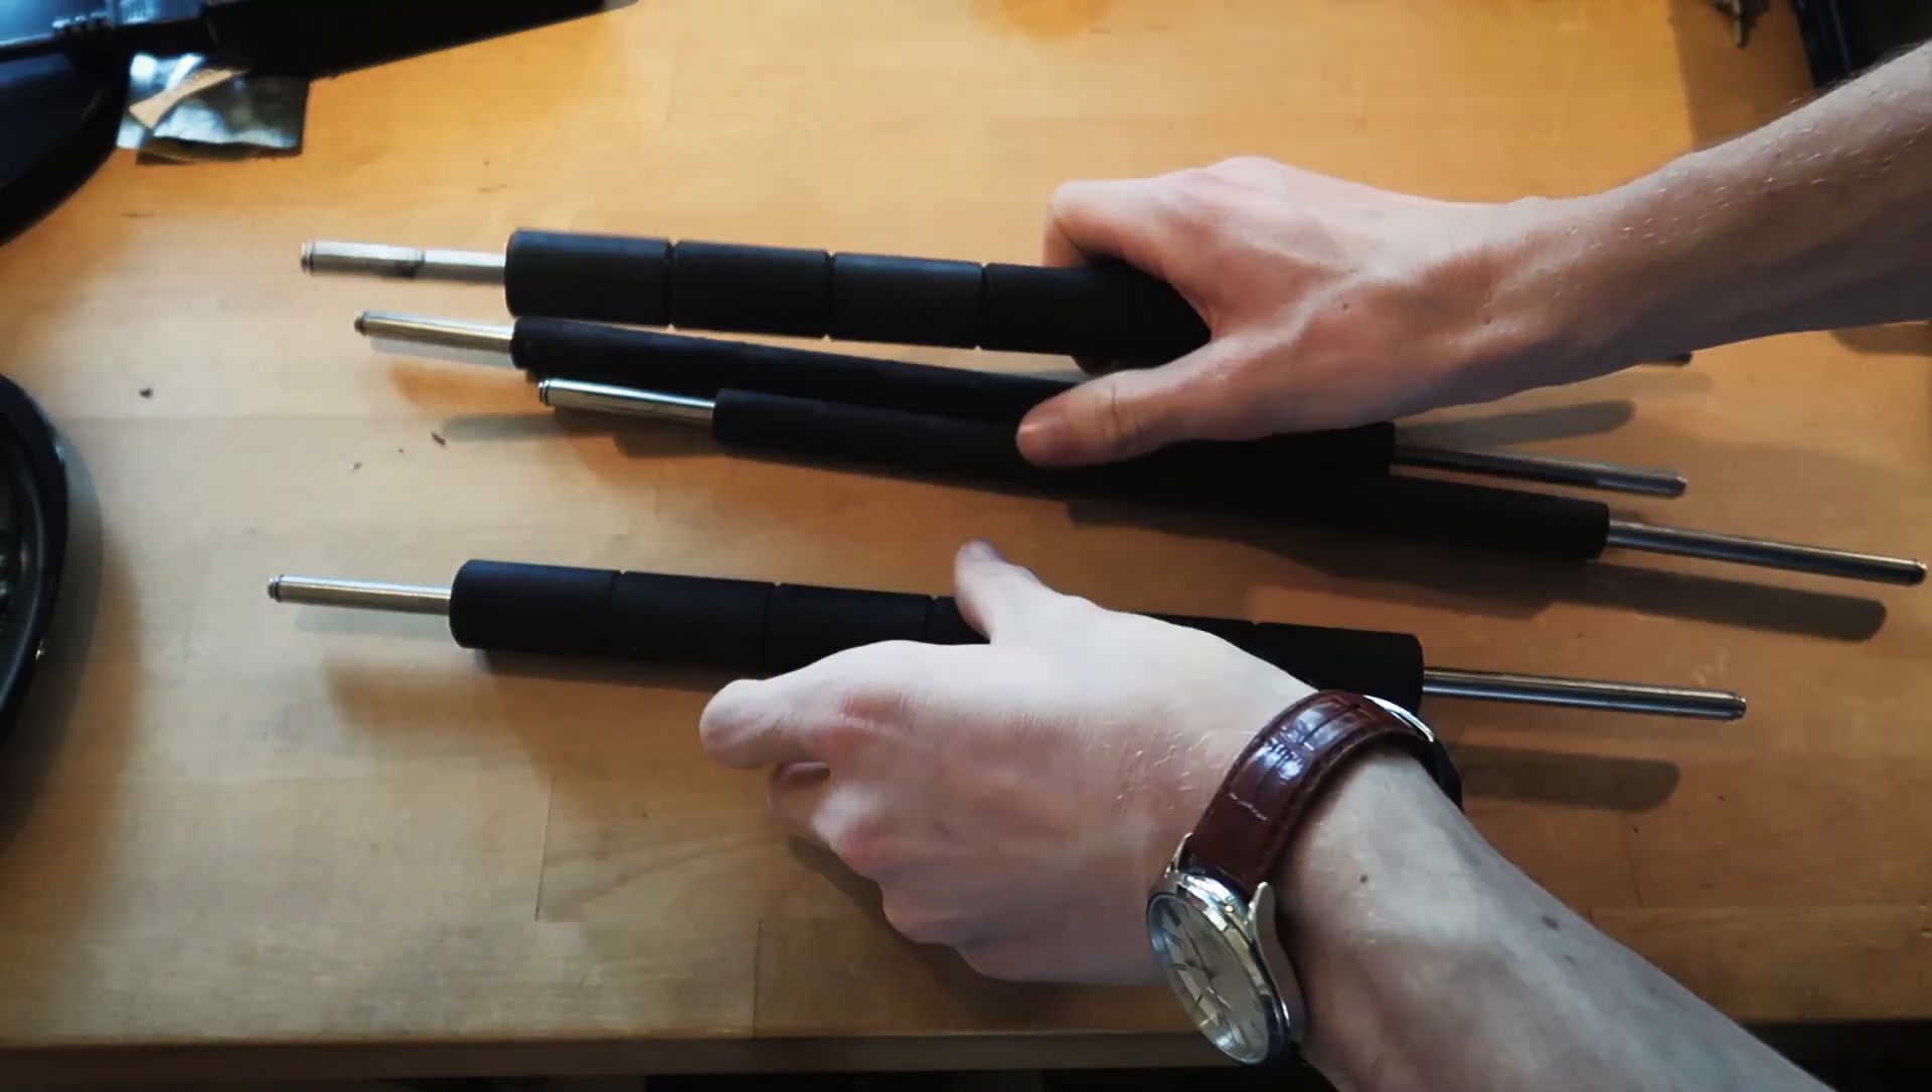So here are the axles with the rubber cylinders on and this is how it's going to work.